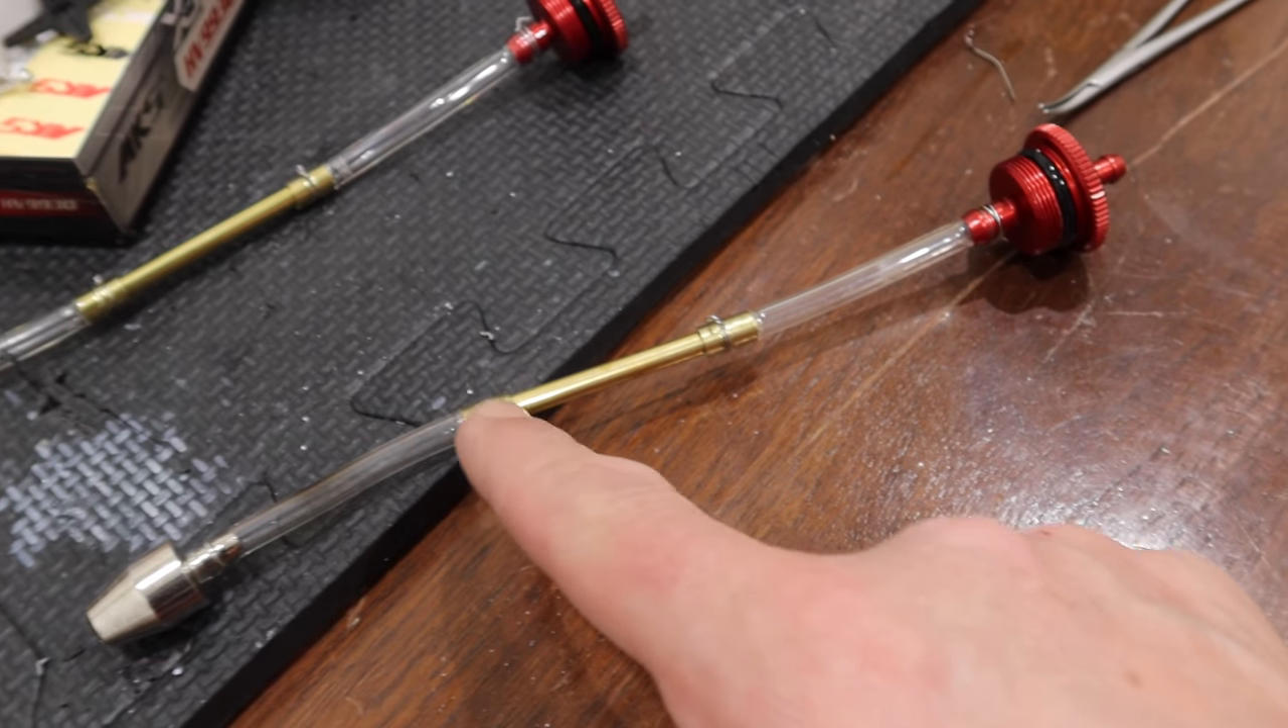So, what I've done here is I've added a rigid piece of tubing into the clunk line.